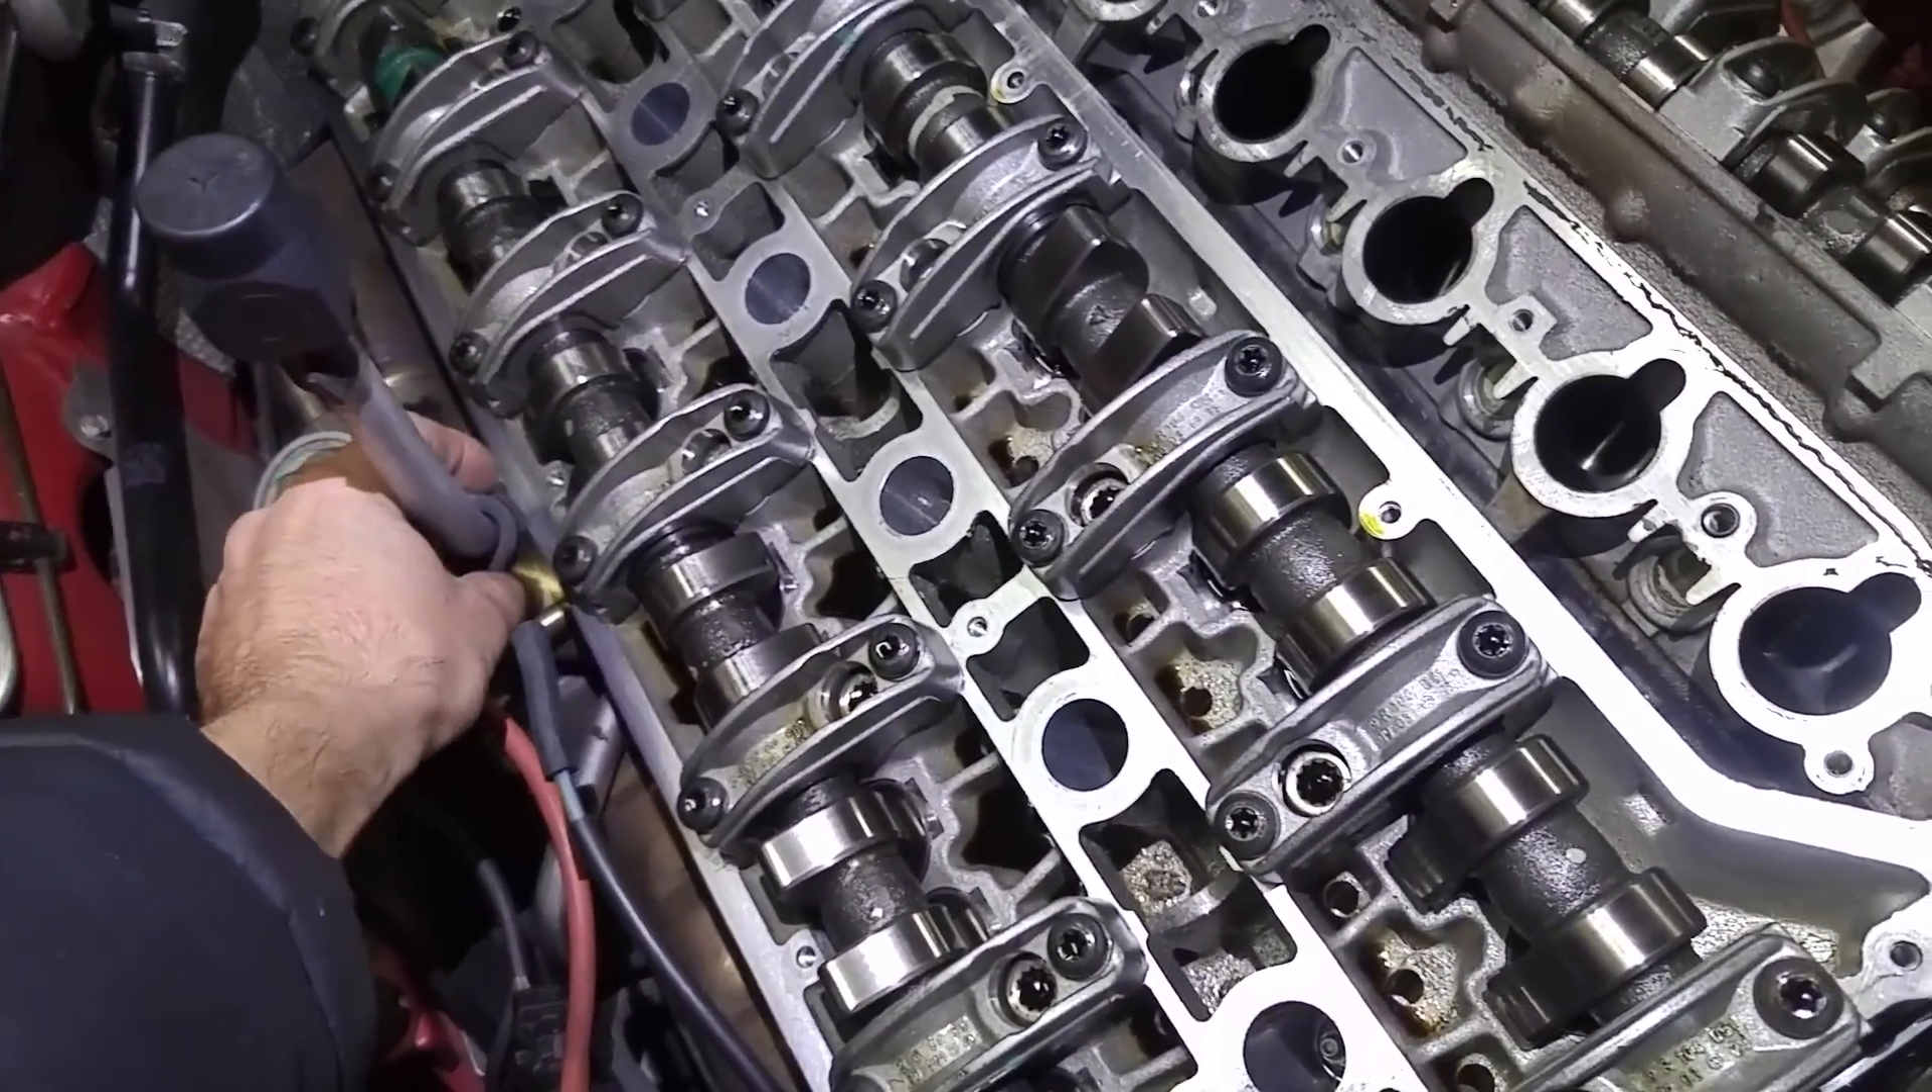So, obviously, both valve covers, I removed the extenders because I'm replacing them with aluminum pieces, but valve covers are removed and also this is the condition of the engine.